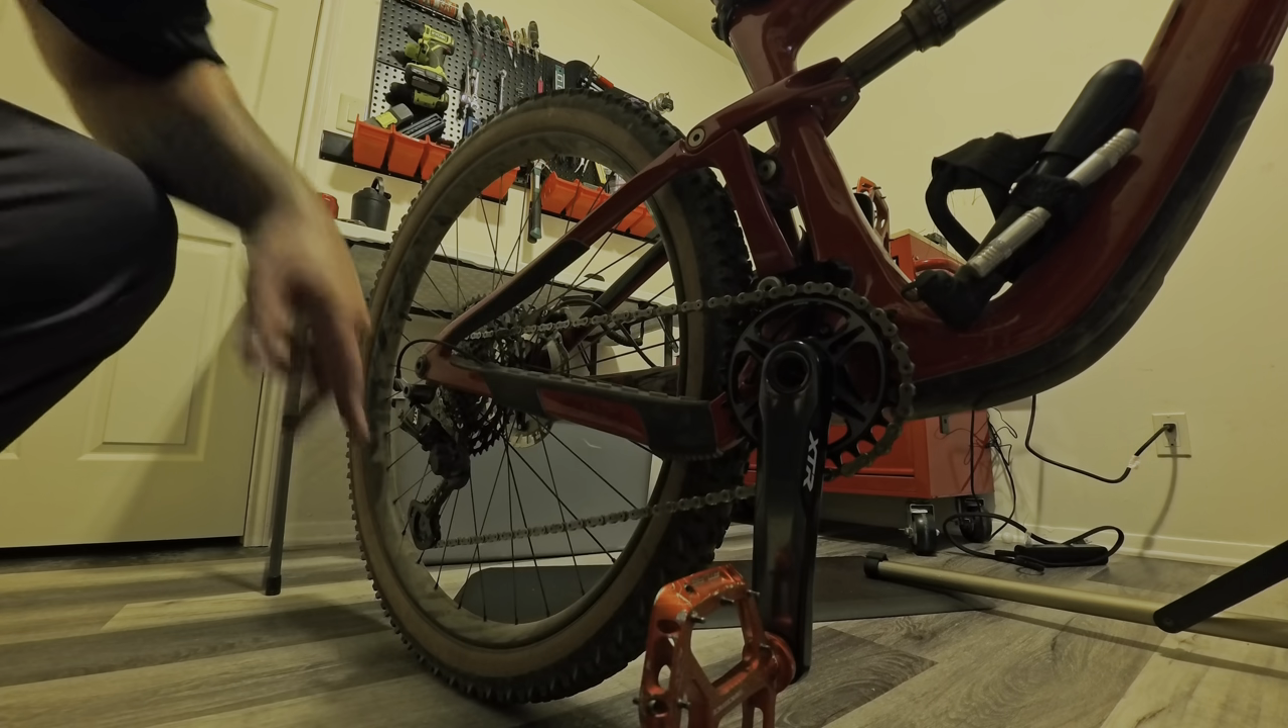There we go, our chain's on.